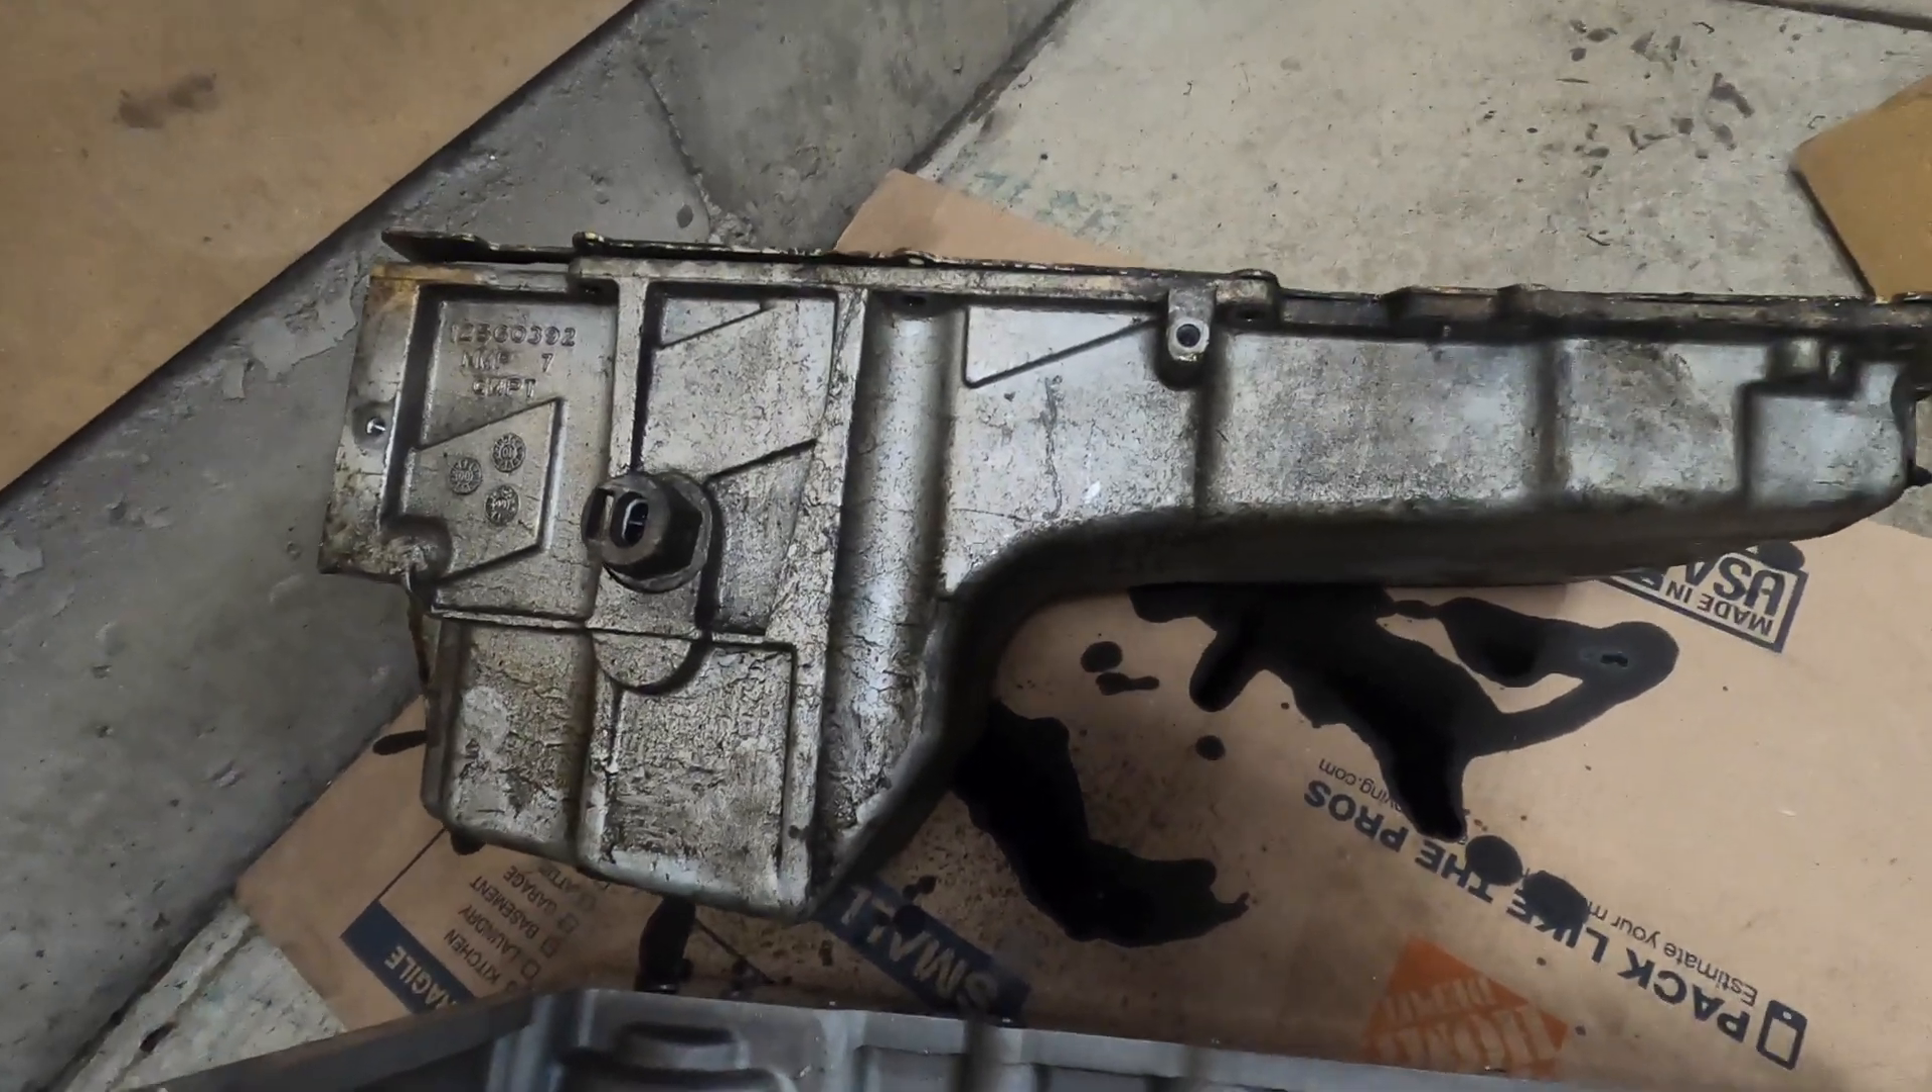Okay, so I got the old oil pan out.